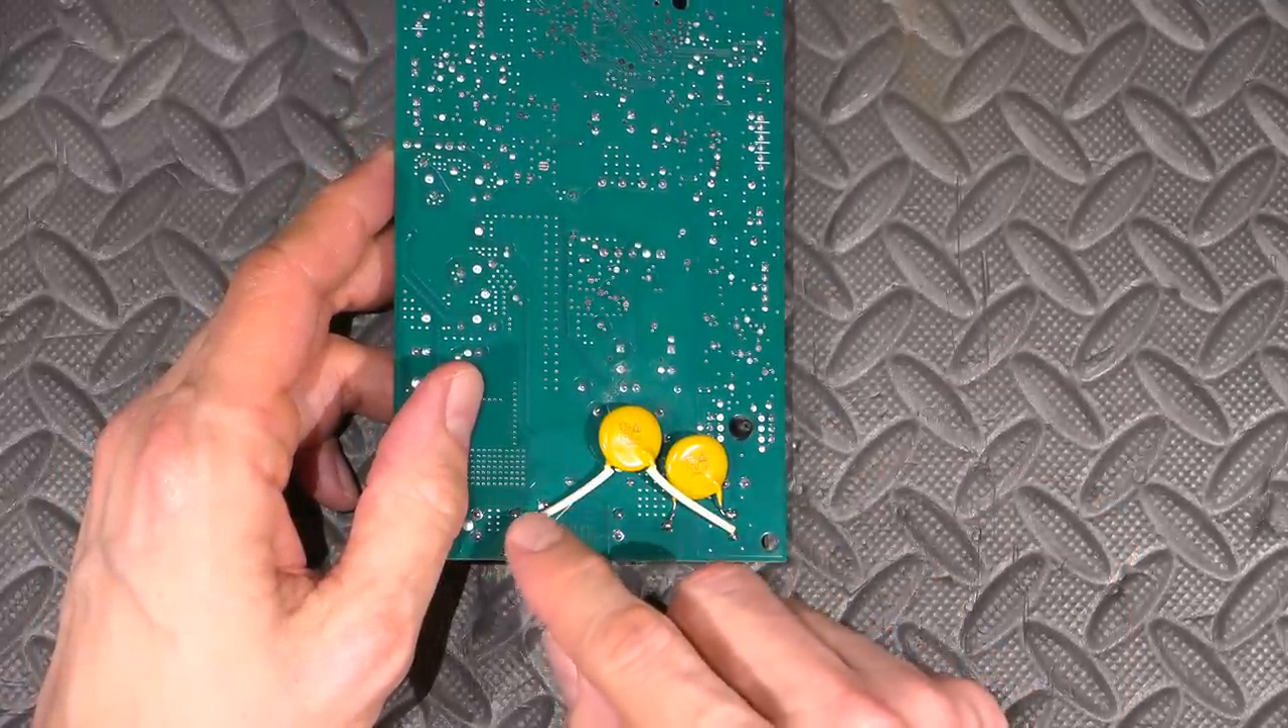Anyways what i've done is i've already changed the capacitors so i changed that capacitor out and i've added these two on the back side here.